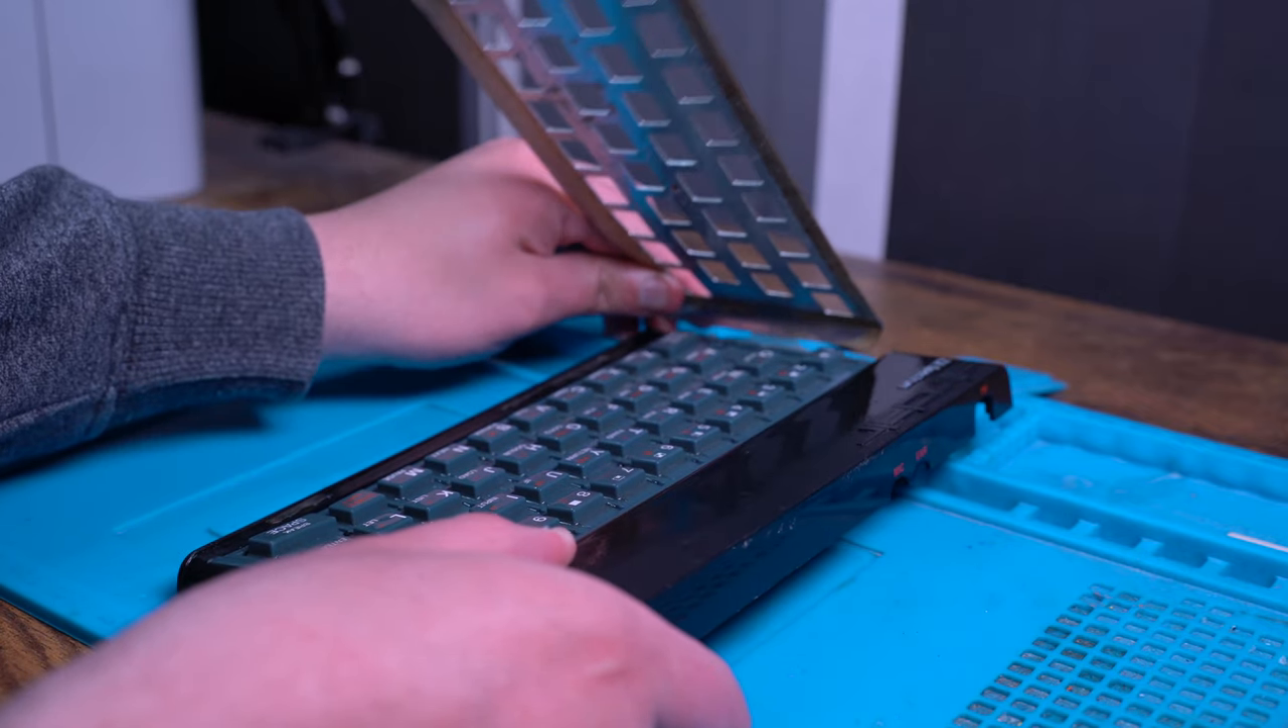Using IPA, I slowly remove the plate and it comes off in no time.